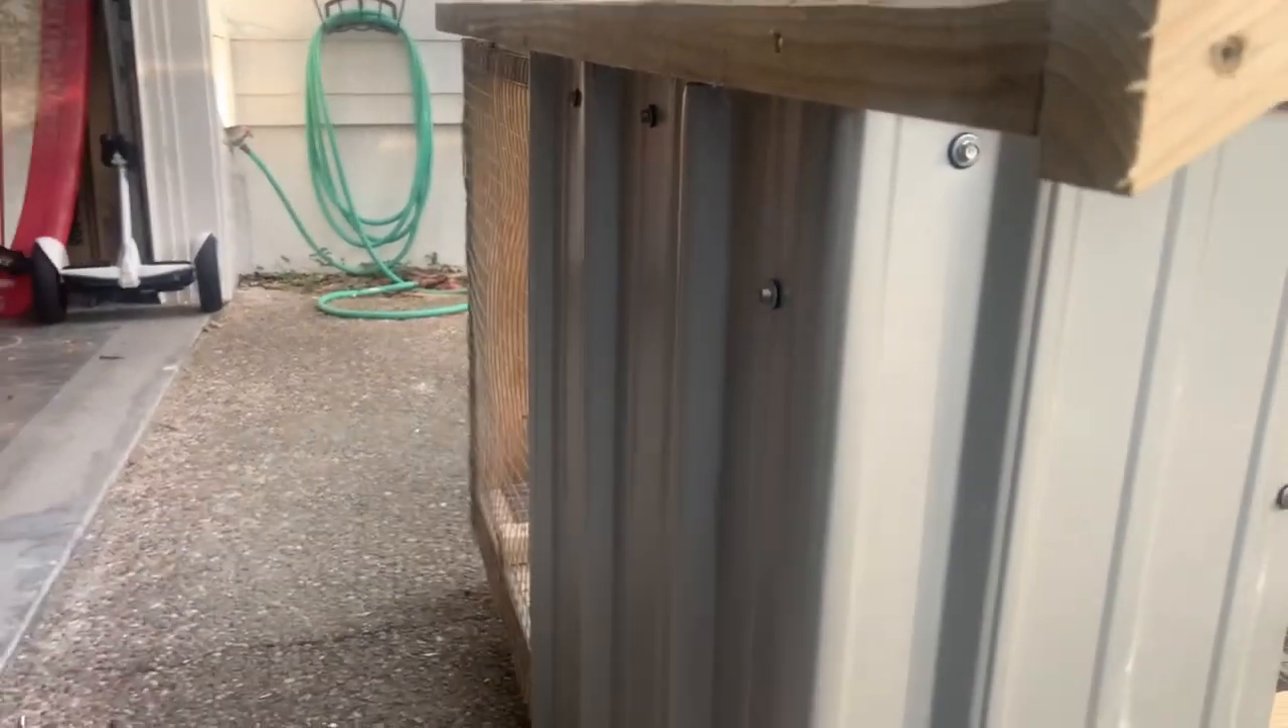I wrapped the metal siding around the outside edge. So there wouldn't be a seam, a sharp seam right in the corner.